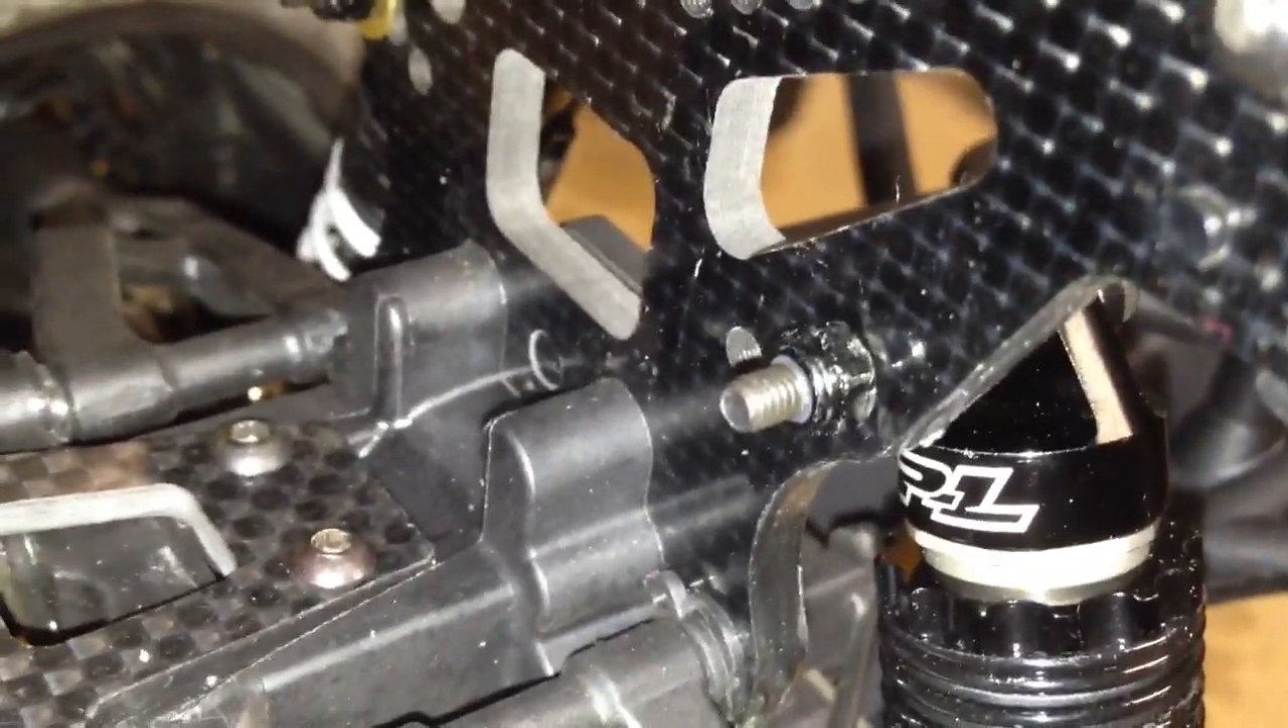So the screws are a little bit long there, I'll probably end up cutting those off, but other than that, it went on fairly easily.